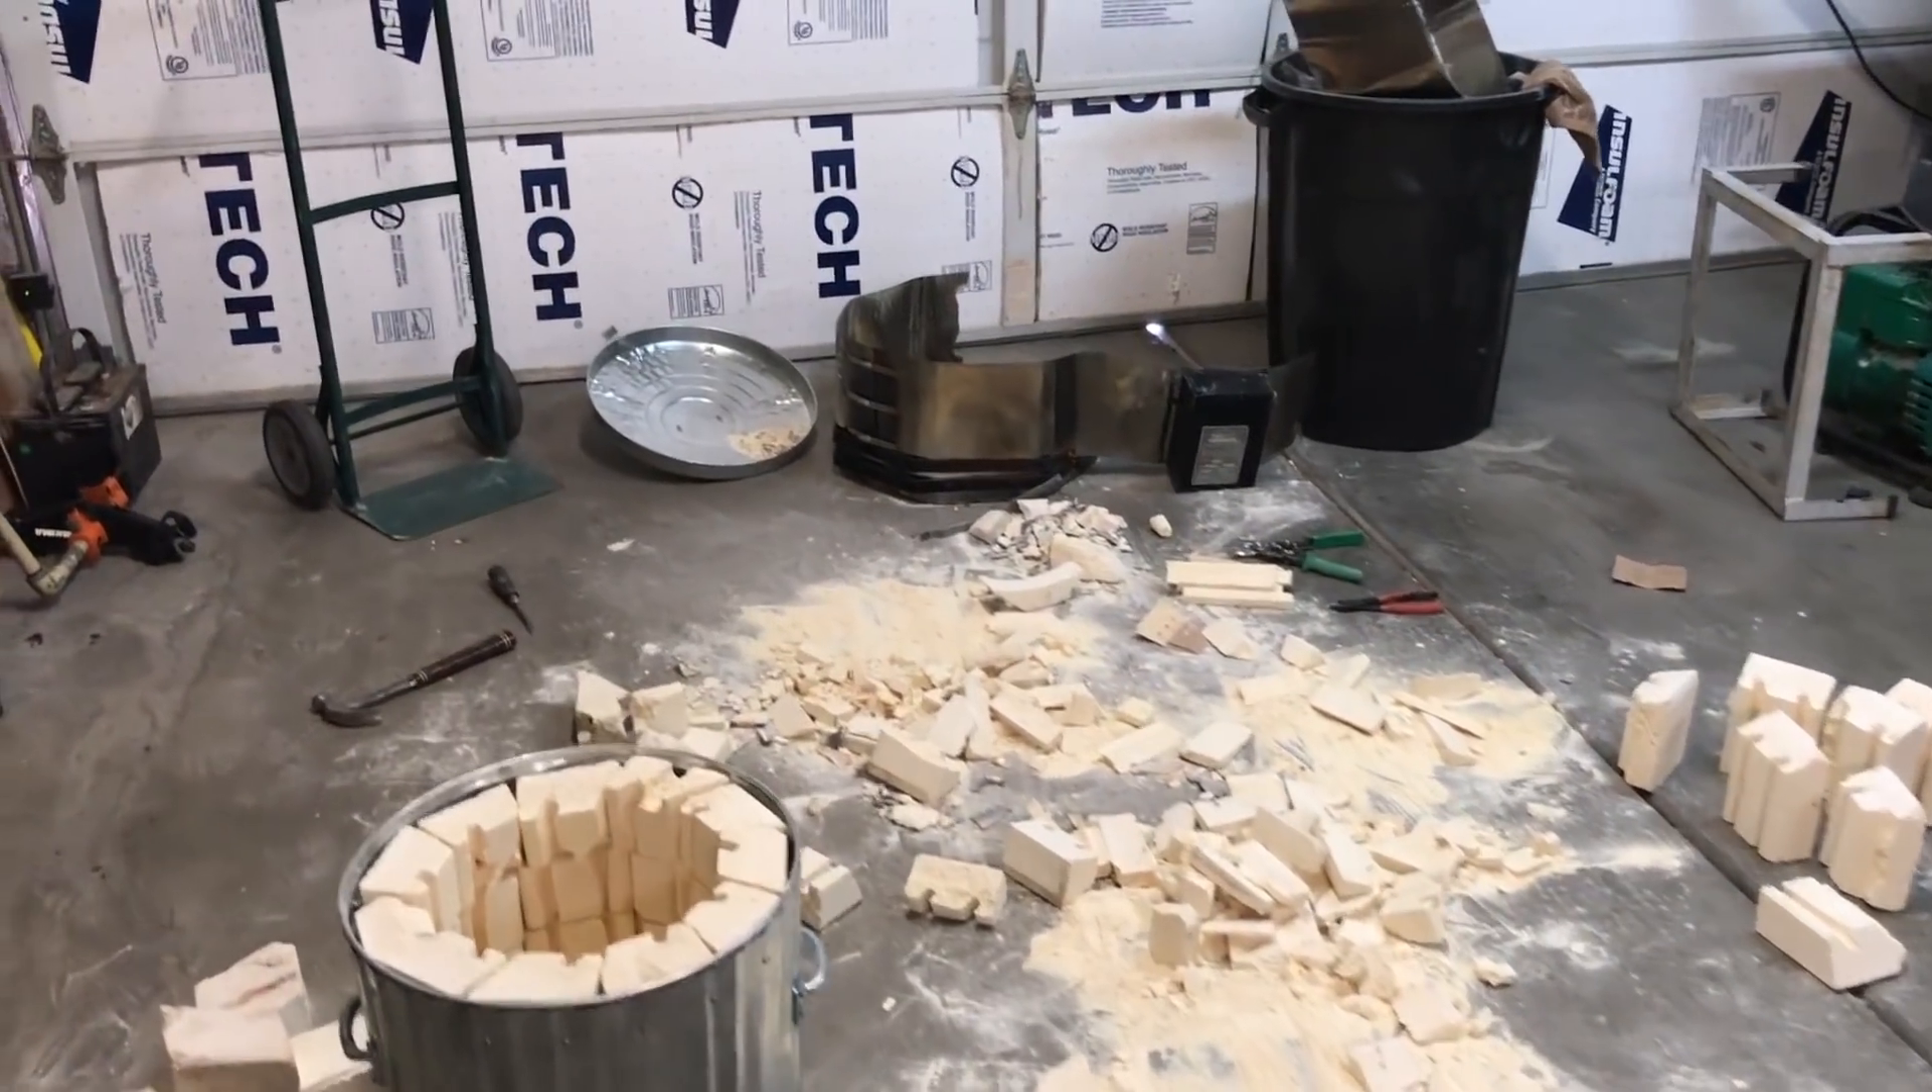Well, as you can see, I made a huge mess, but I was able to get the bricks in the furnace.